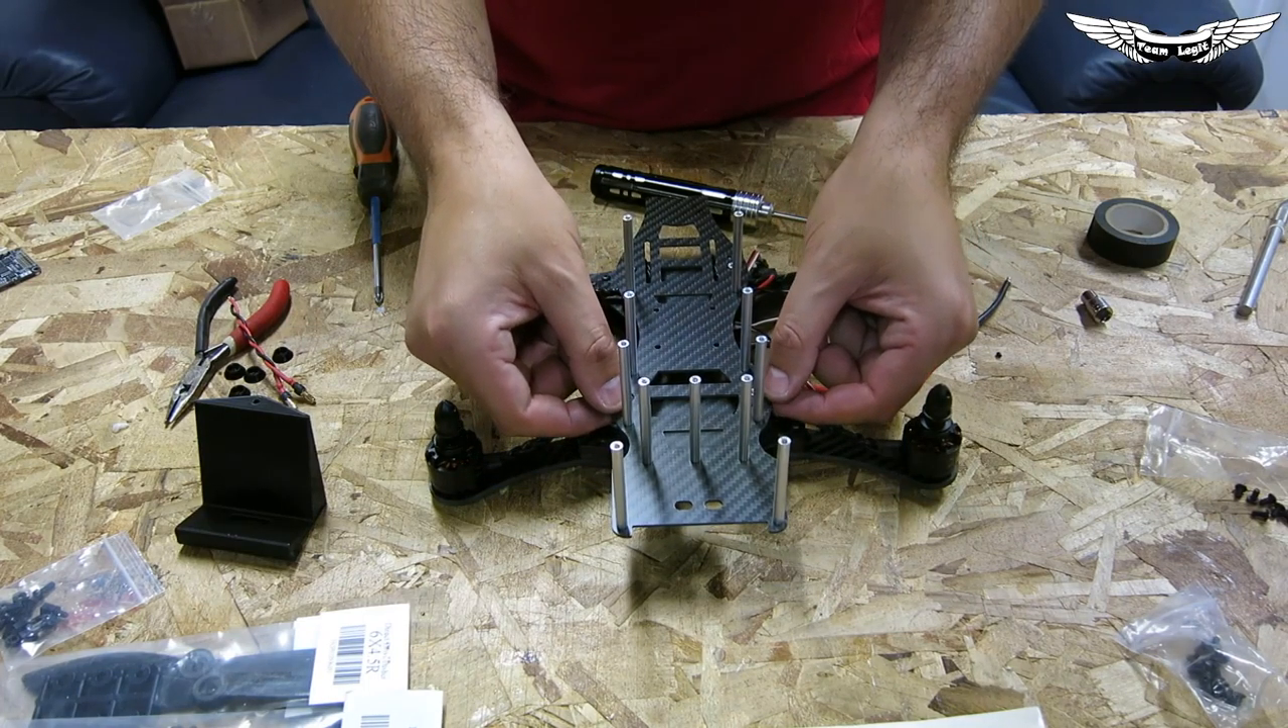I've already went ahead and installed all of my standoffs on the top part.